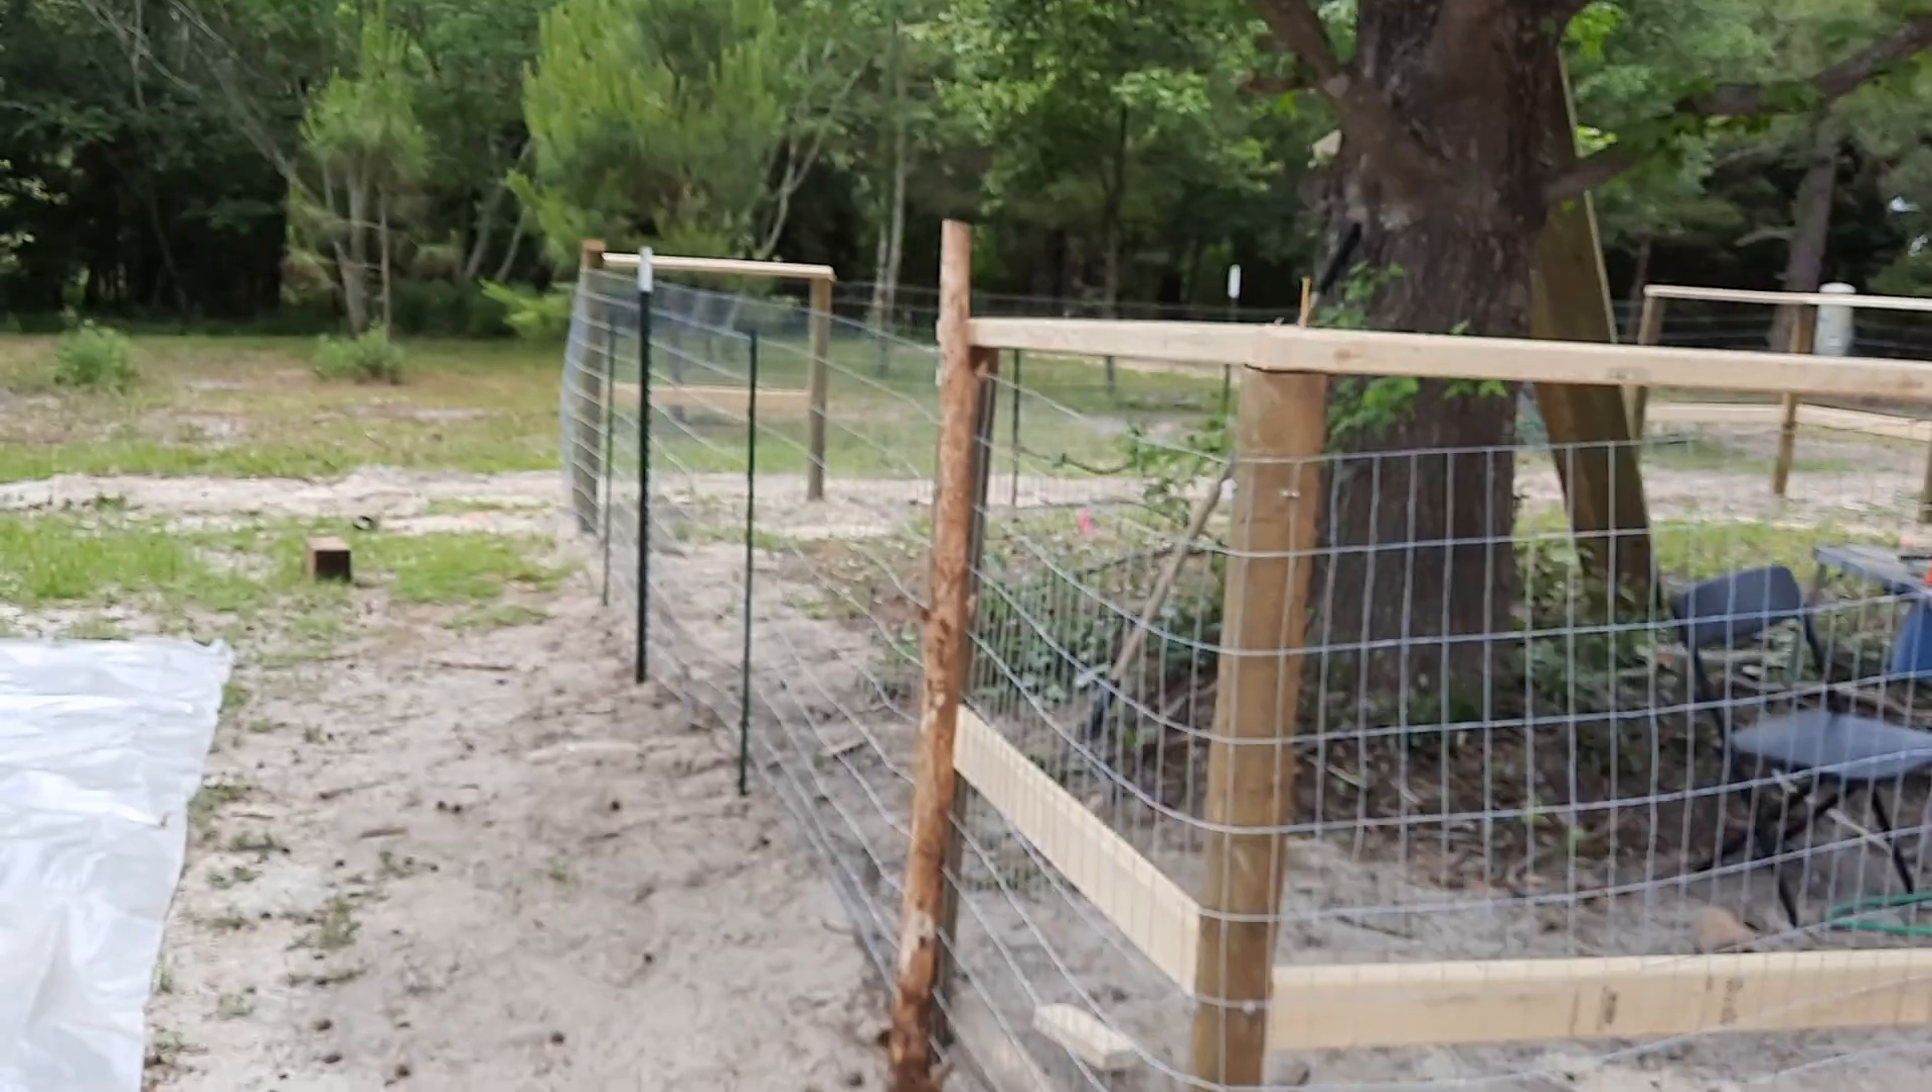We got all the T -posts sunk, we got the chicken wire stuck around.